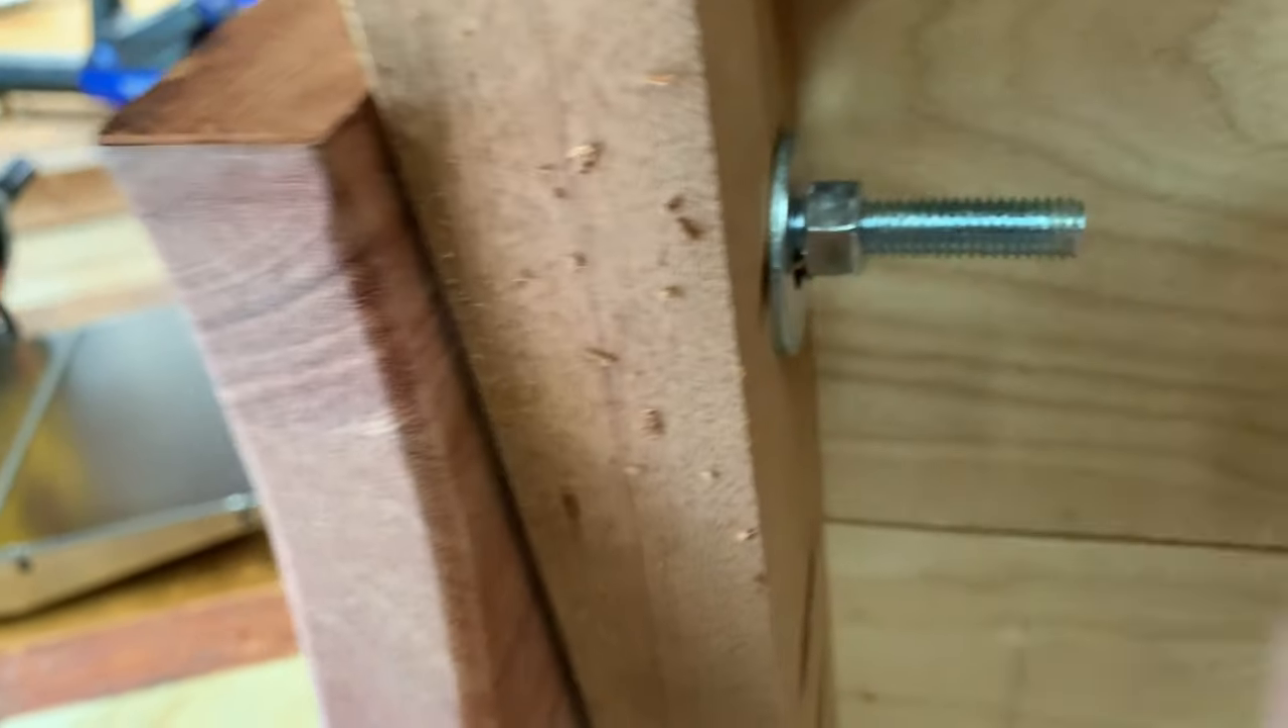I used bolts to secure this section of the armrest.